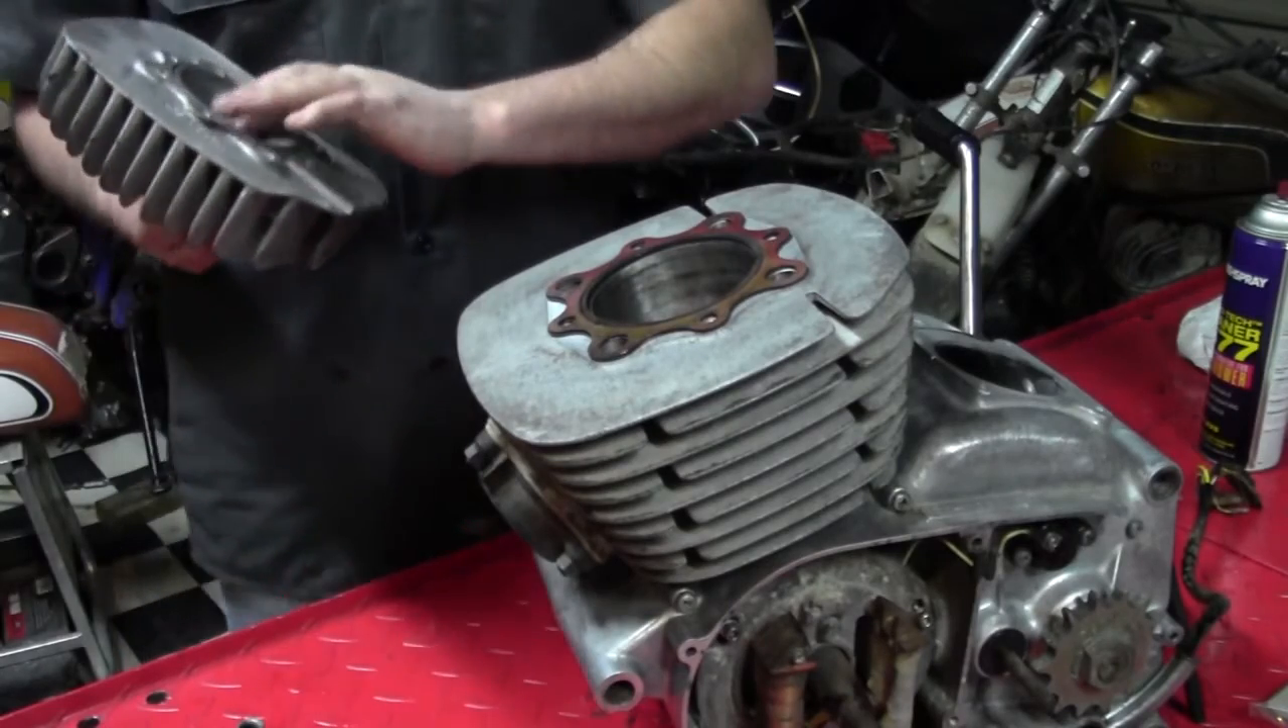I got my head gaskets on here.